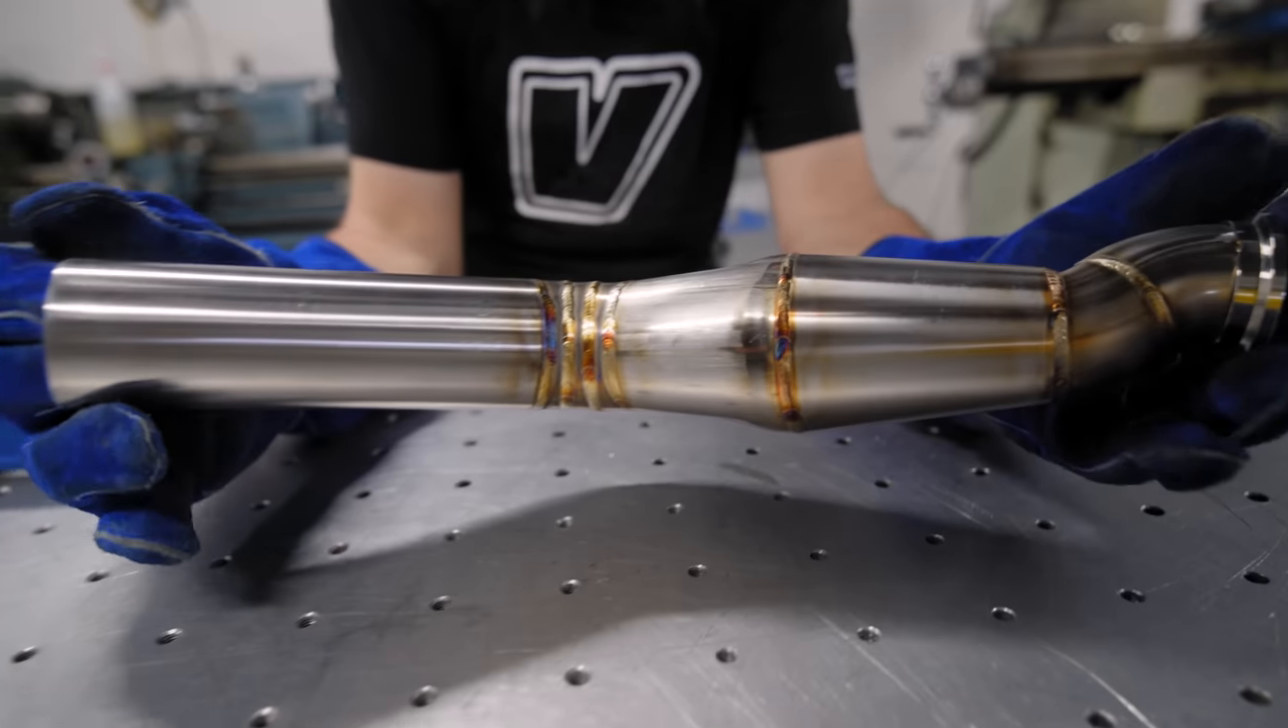Okay, so we've finished majority of the welding on our wastegate tube.